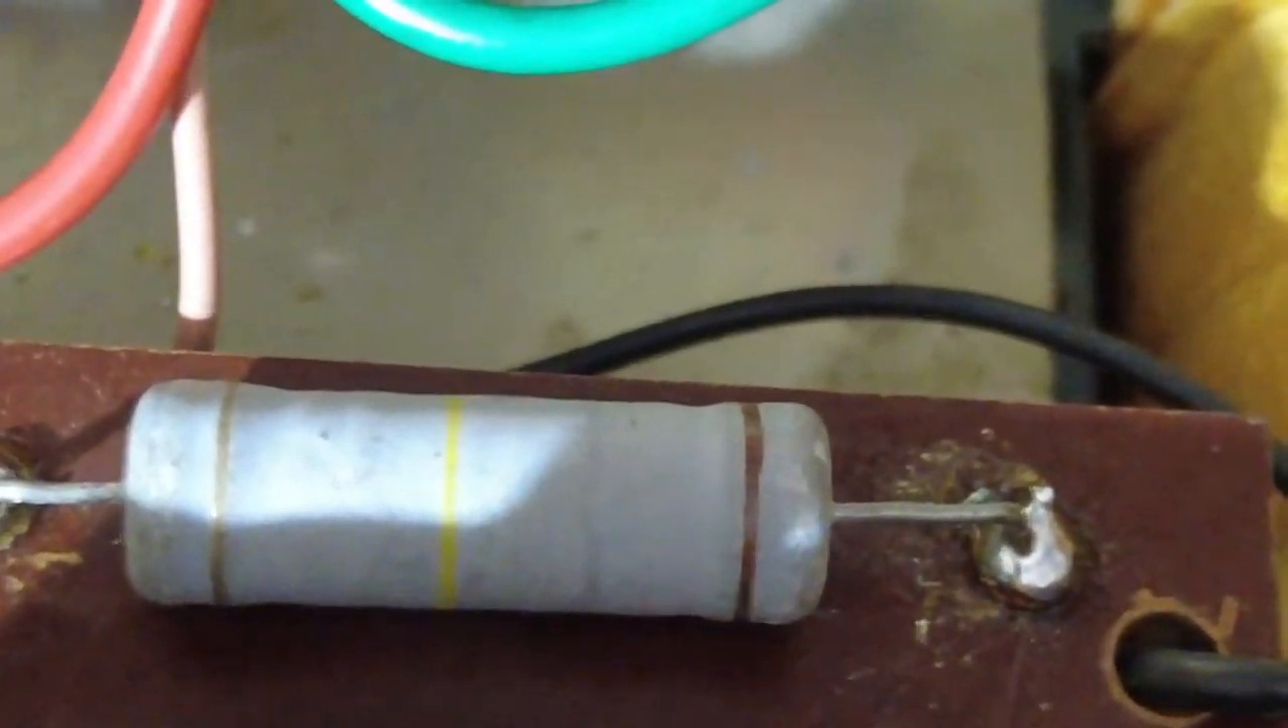So i've put 180k resistor in there which is what should be in there.